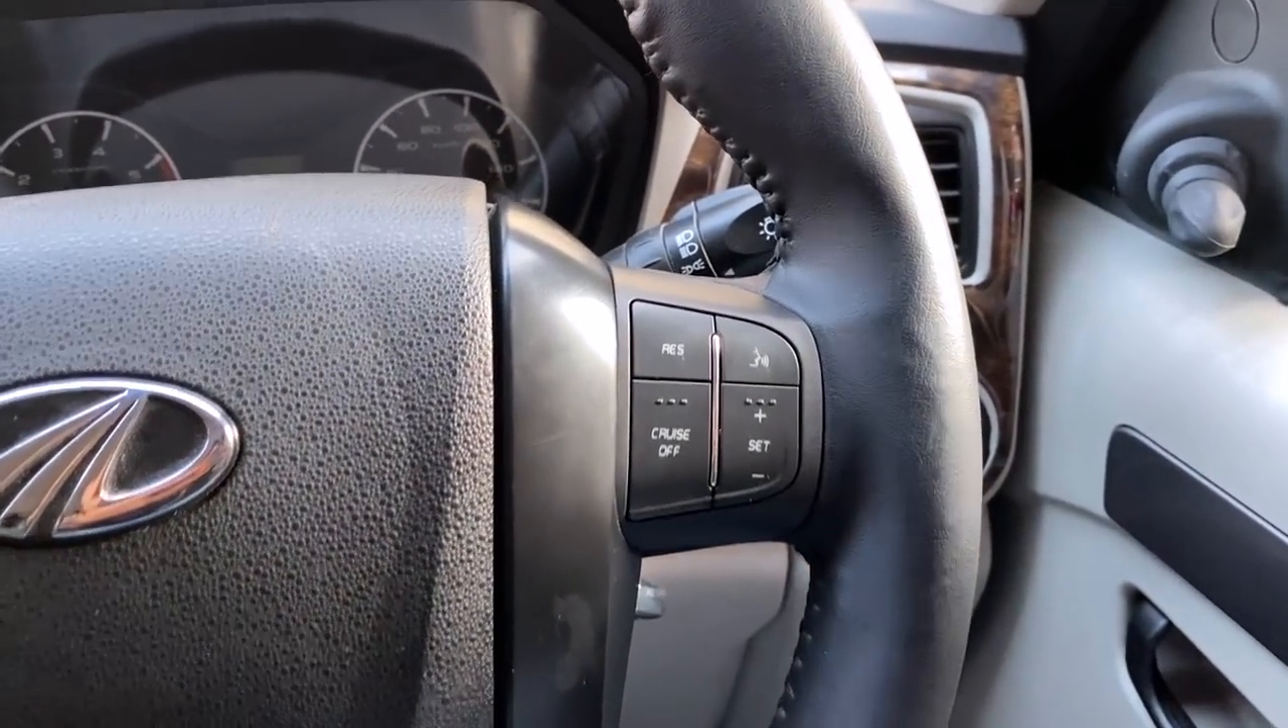जो हमारे स्टेरिंग मांटिंग कंट्रोल है अब इसके इंस्टॉल हो चुके हैं।